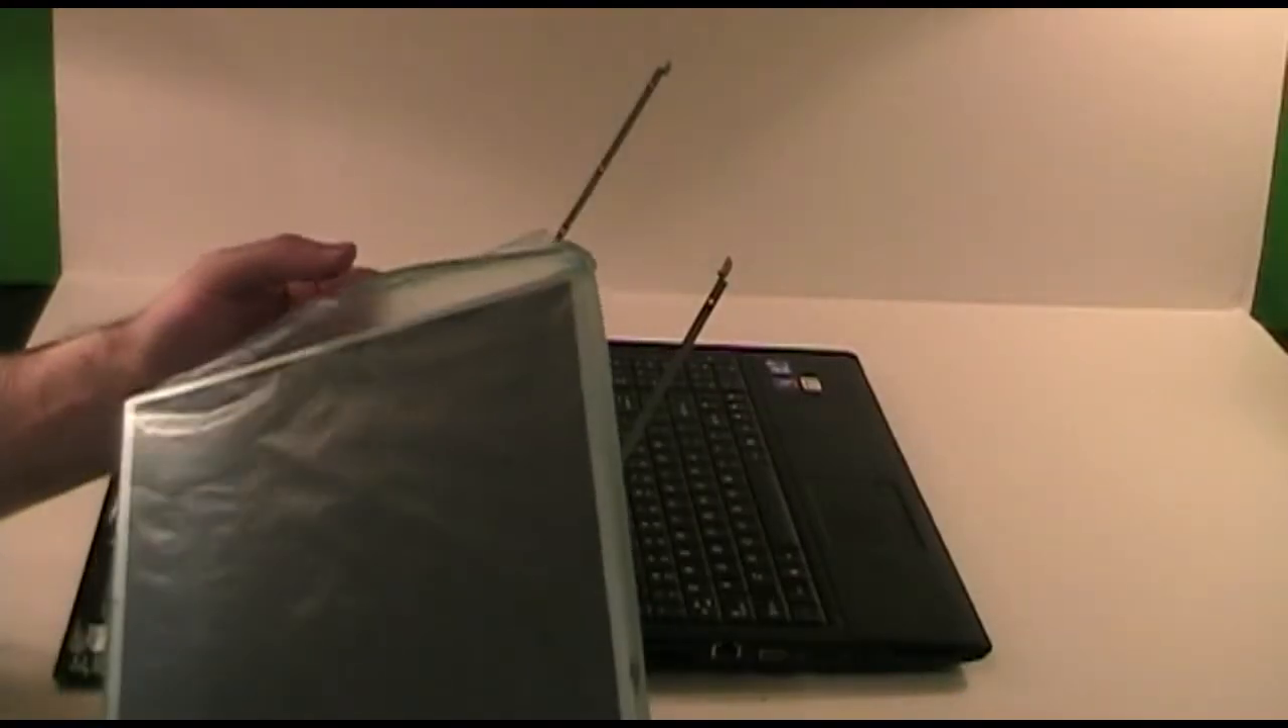And there is the broken screen removed.